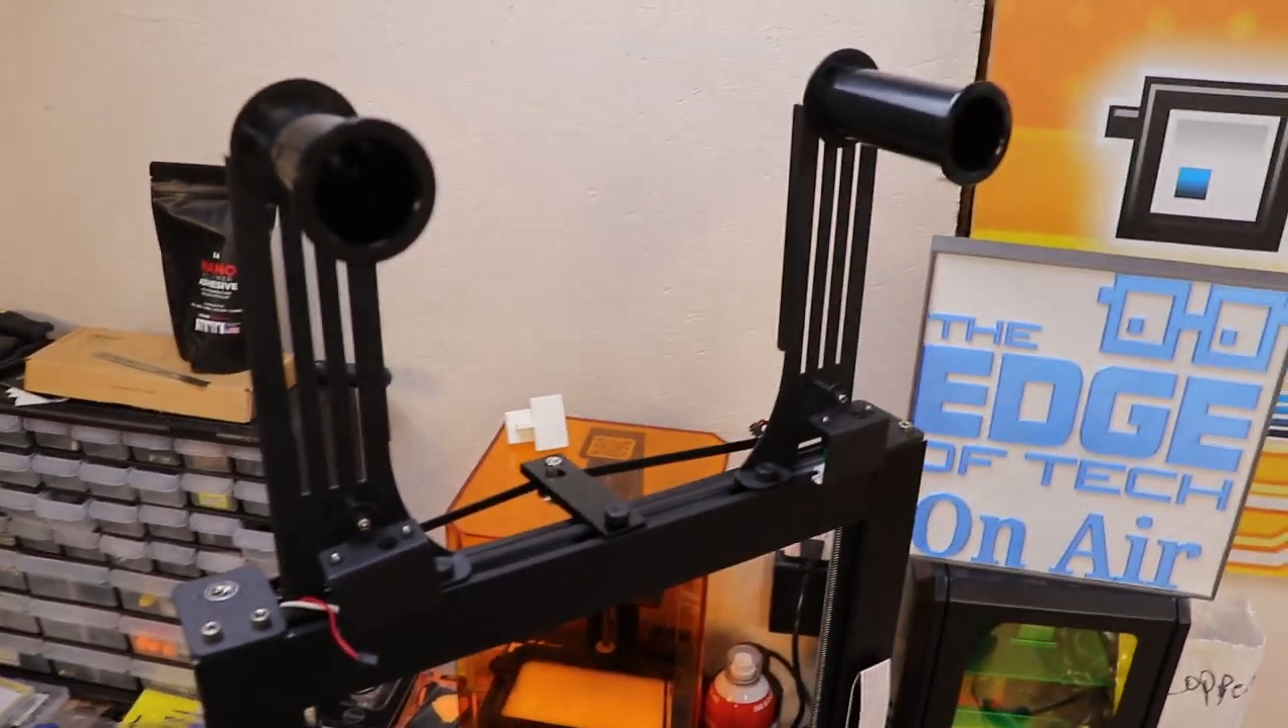Once your spool holders are attached they'll look just like this. So they are facing the front of the machine.